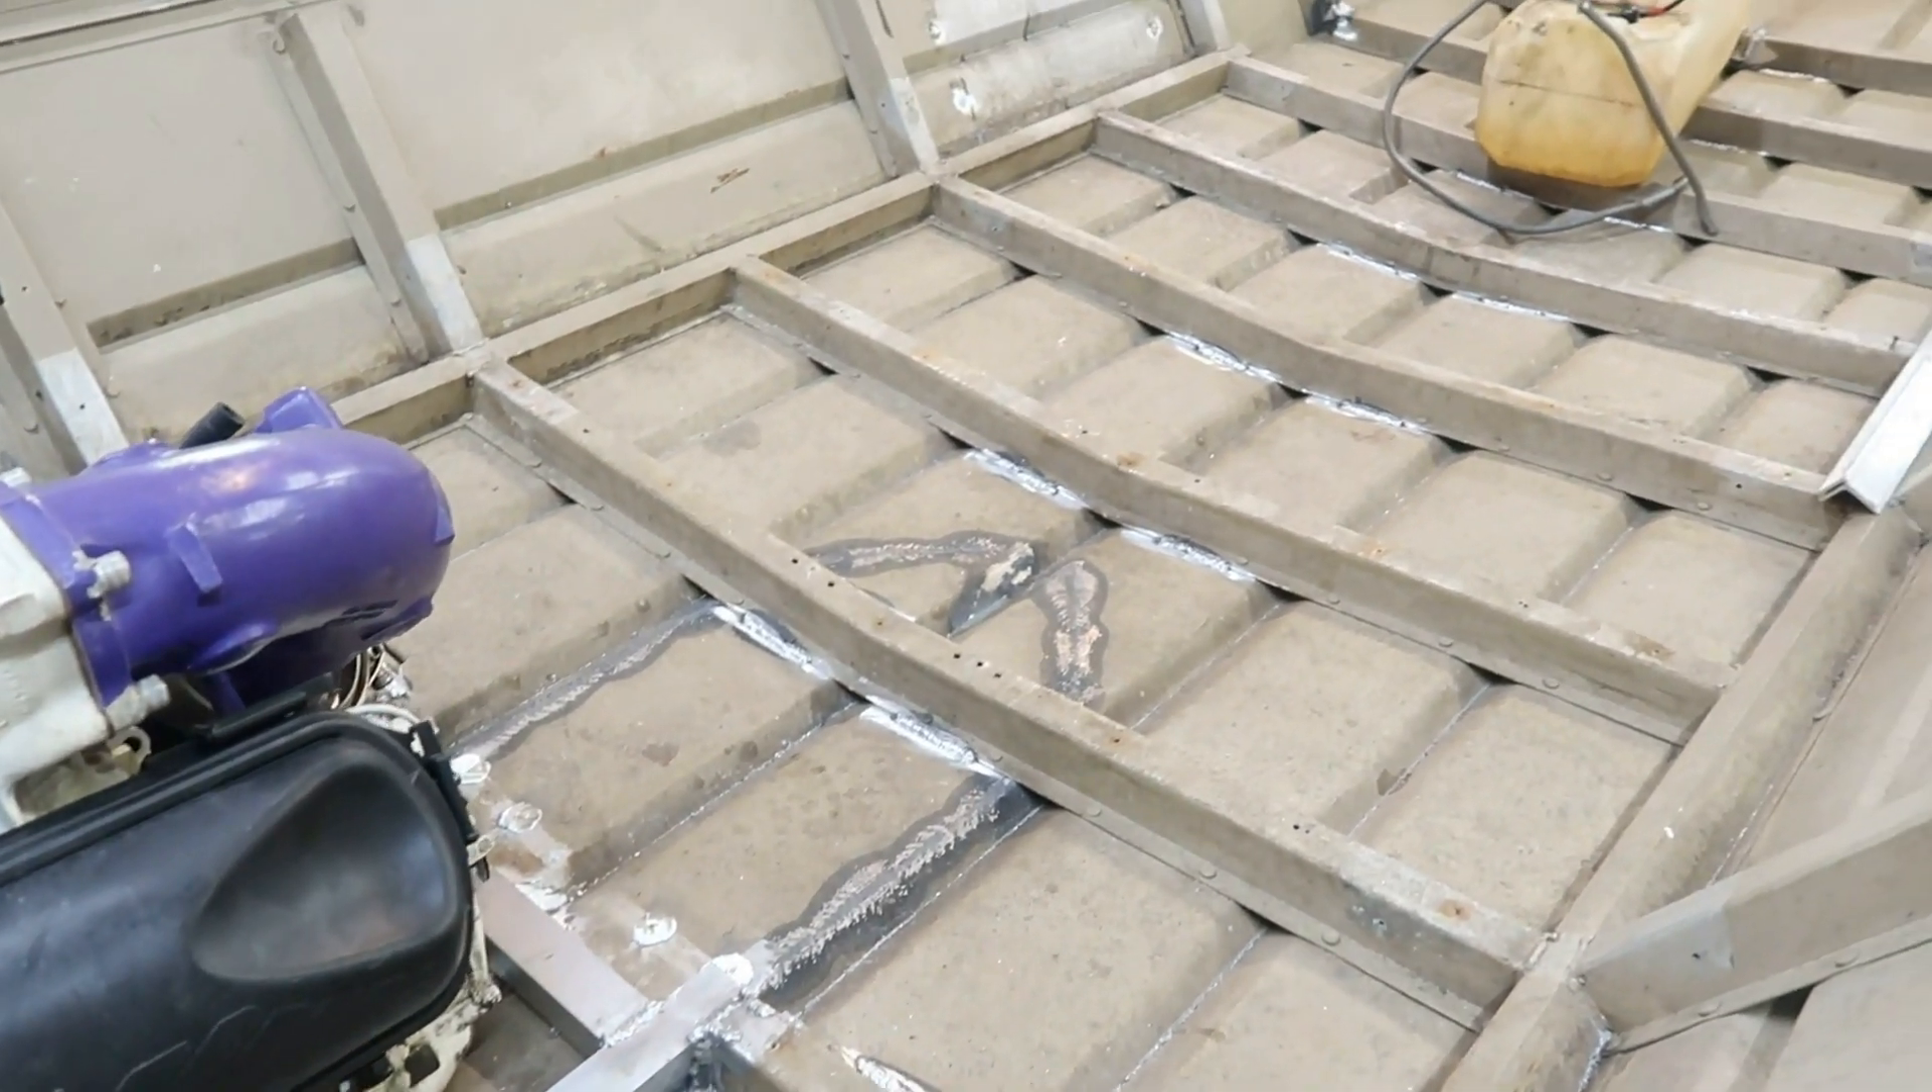I also went ahead and welded all the way up the middle seams there you can see.